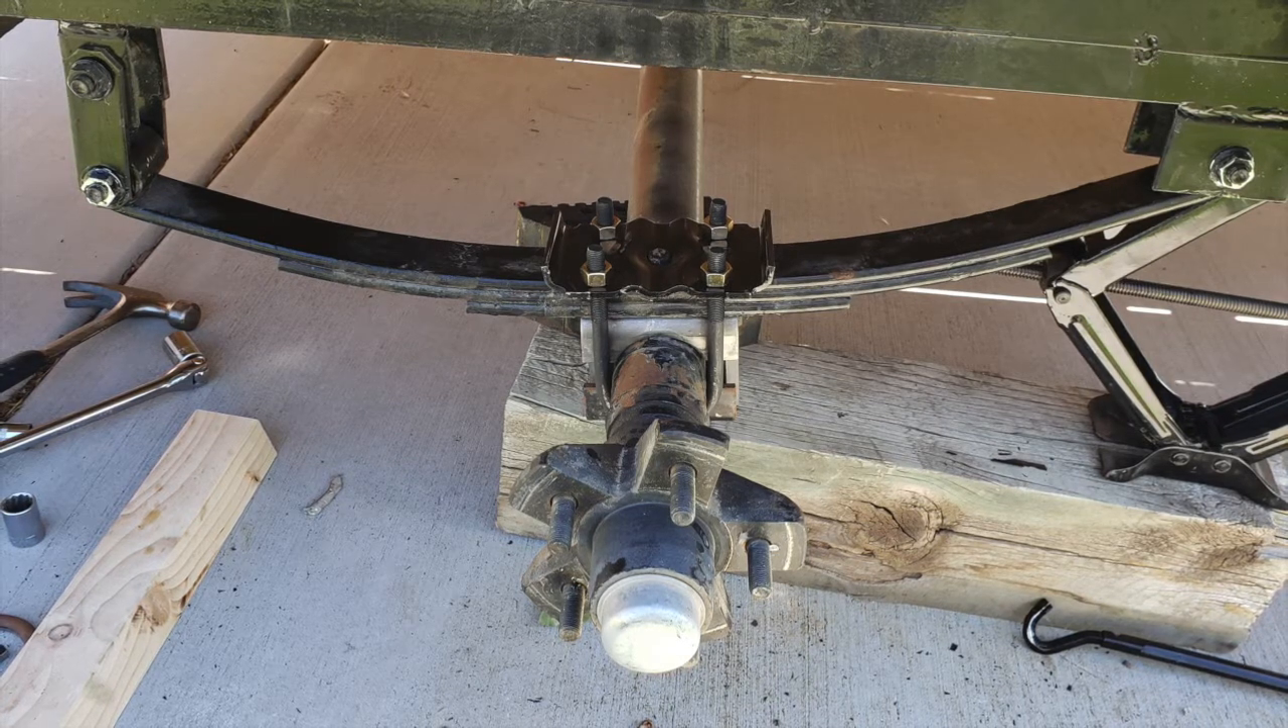I've got my u -bolts wrapped around the axle up through that top plate.